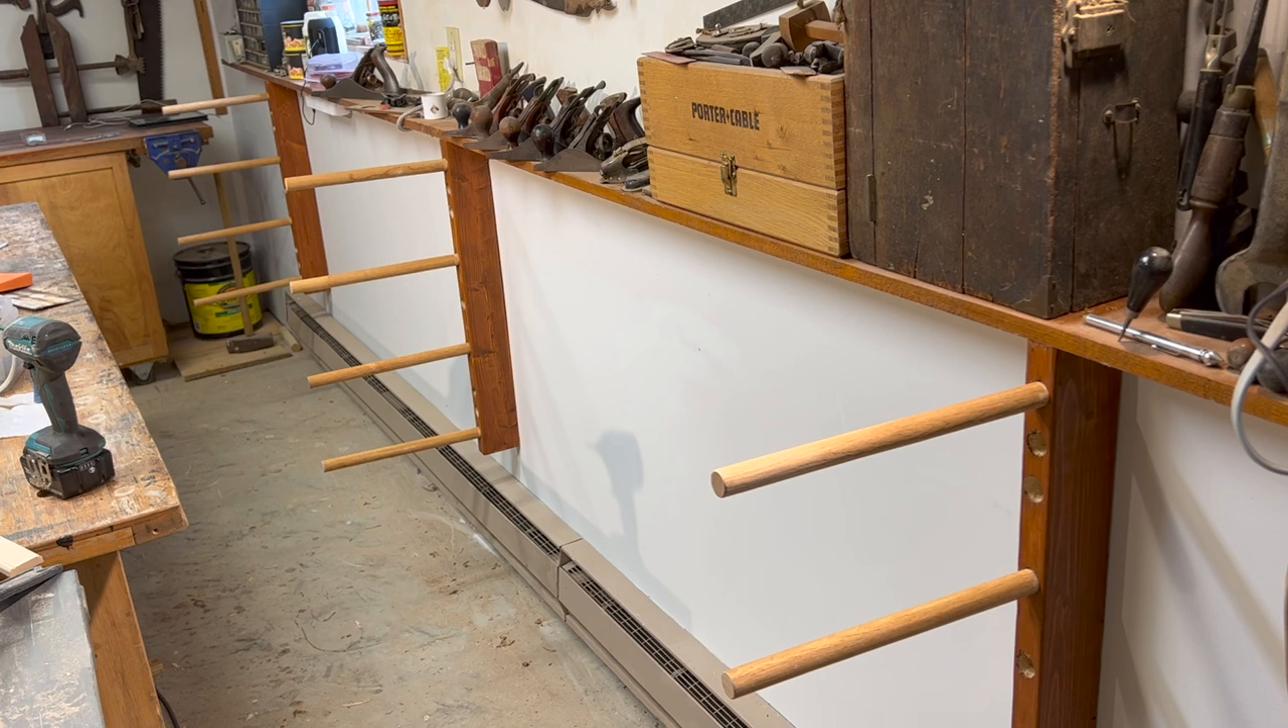So now i have put the dowels into the holes and these can be pulled in and out as you need them and they can be moved made adjustable to whatever you need for heights.